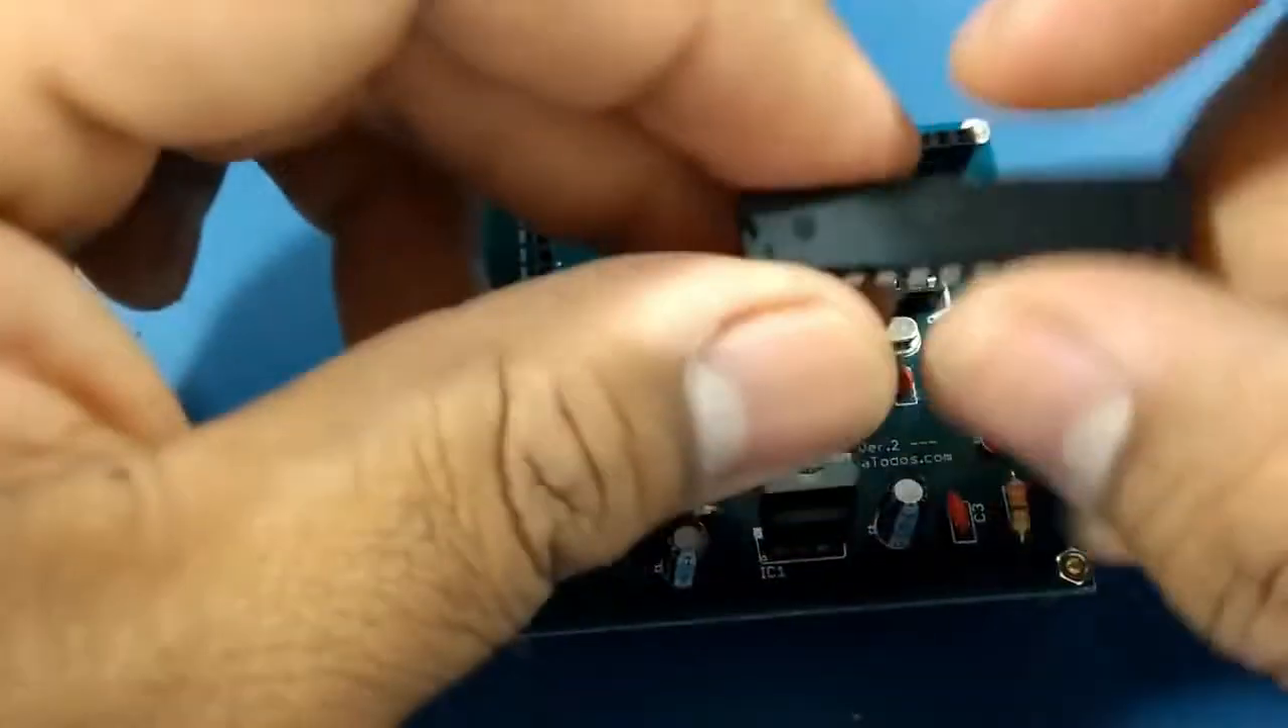E Por Último Ficou Só Faltando O Nosso Micro Controlador.